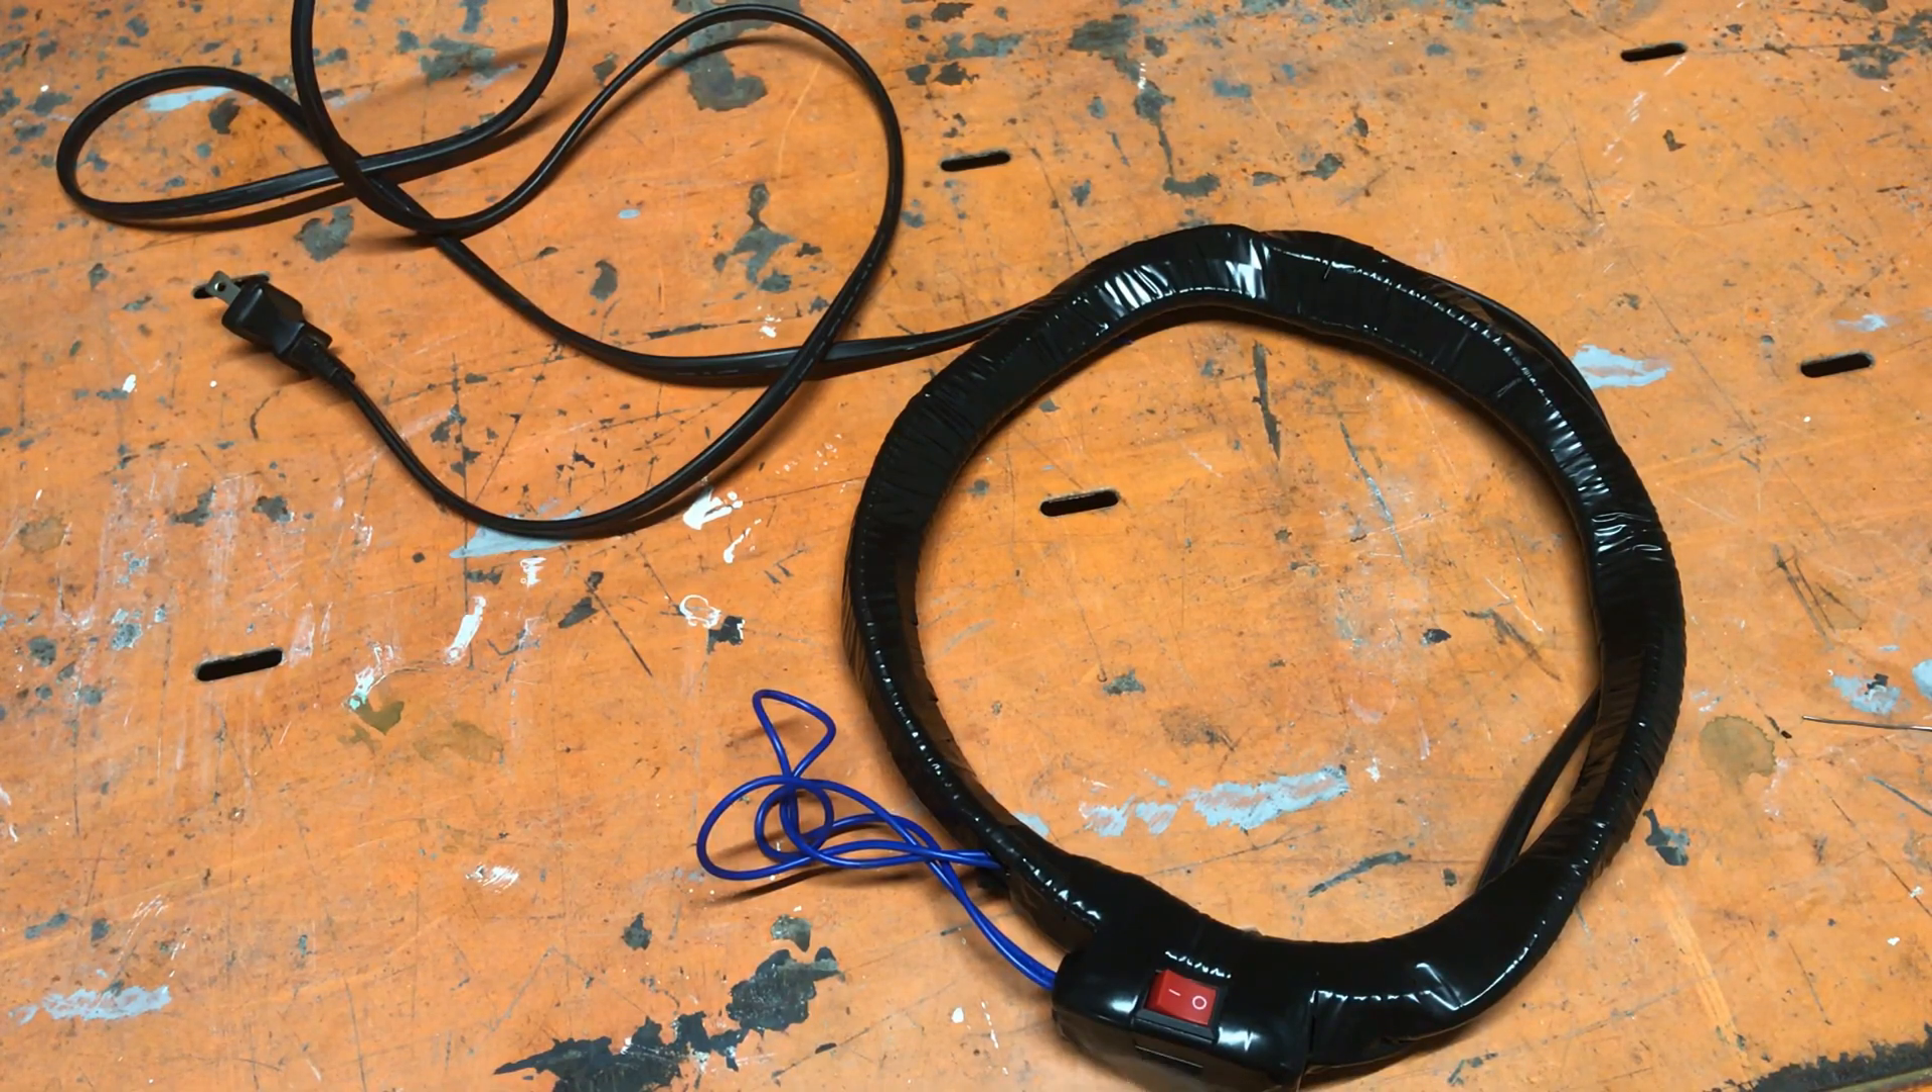I've secured the switch down I just wrapped it here so these wires are more secure with this switch in and the blue wires are out.